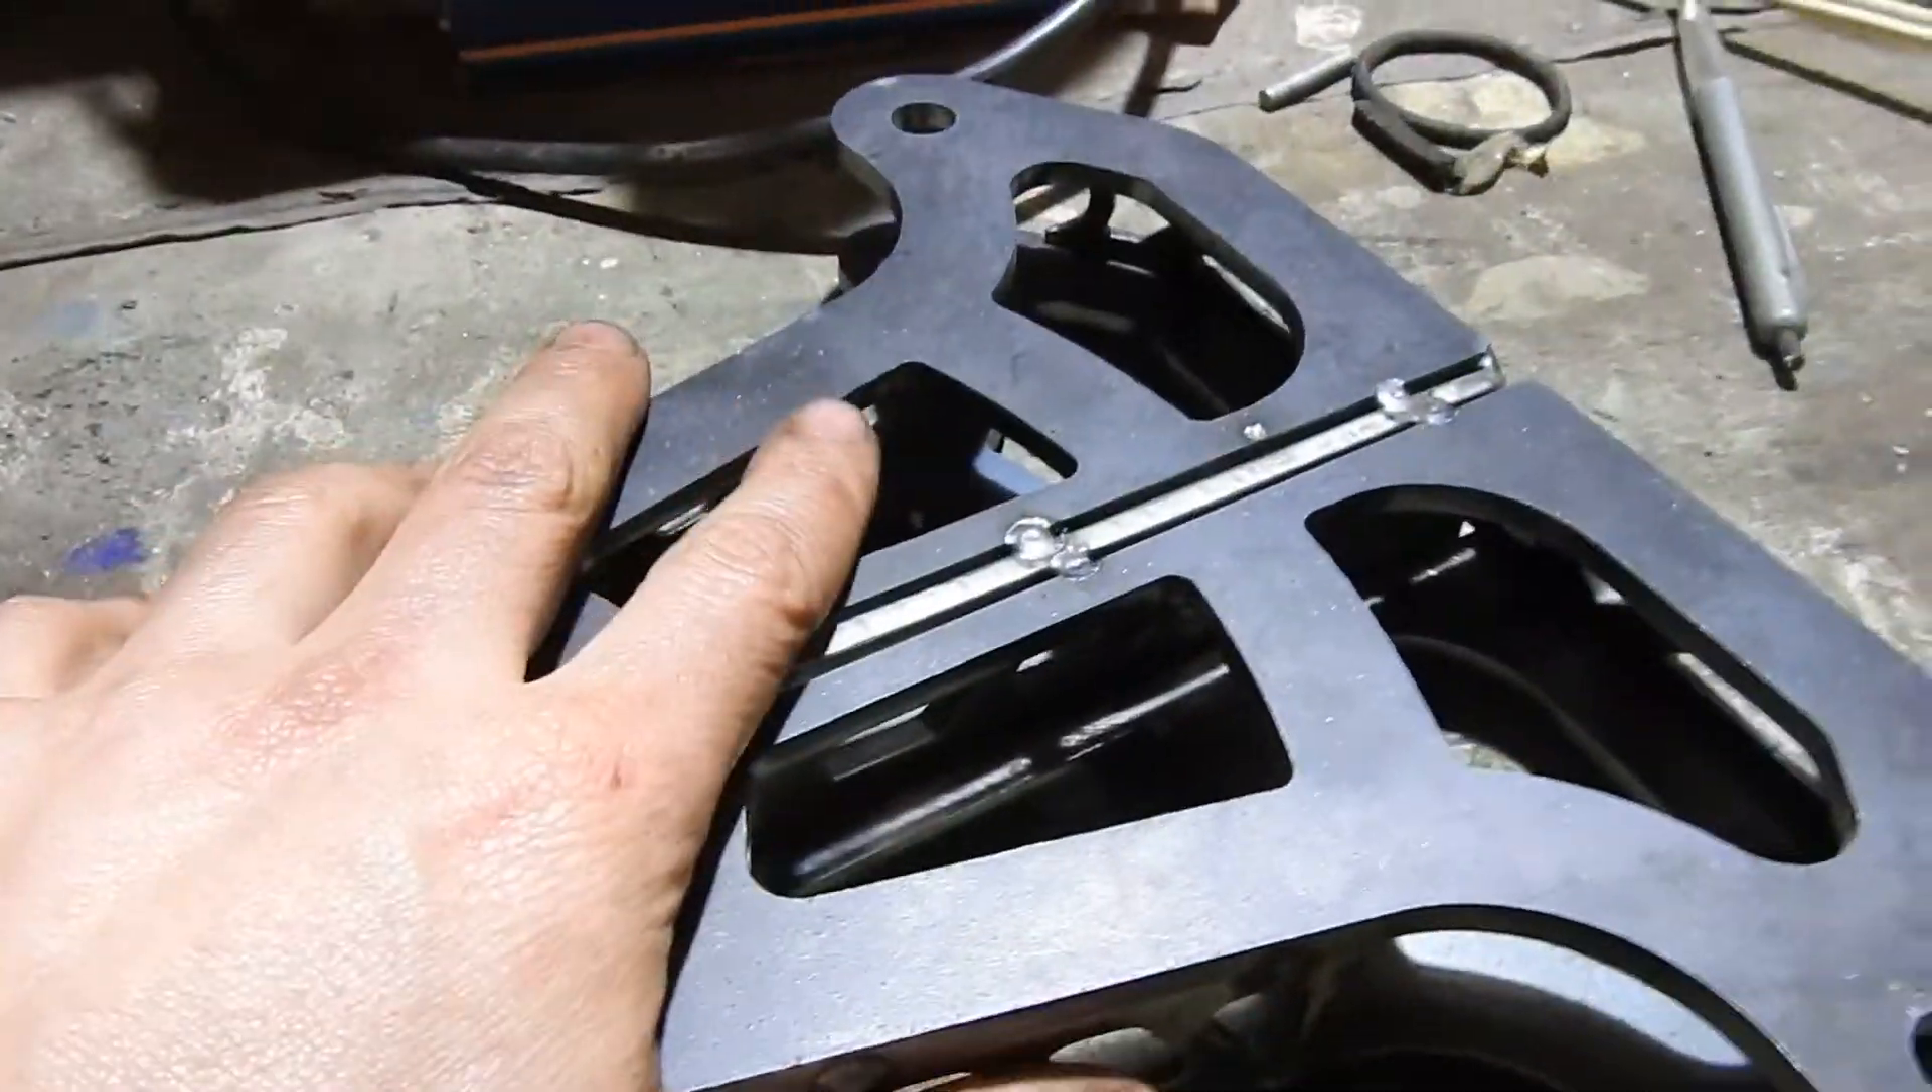This is the bell crank that my front suspension is going to pivot on just tacked together at the moment.